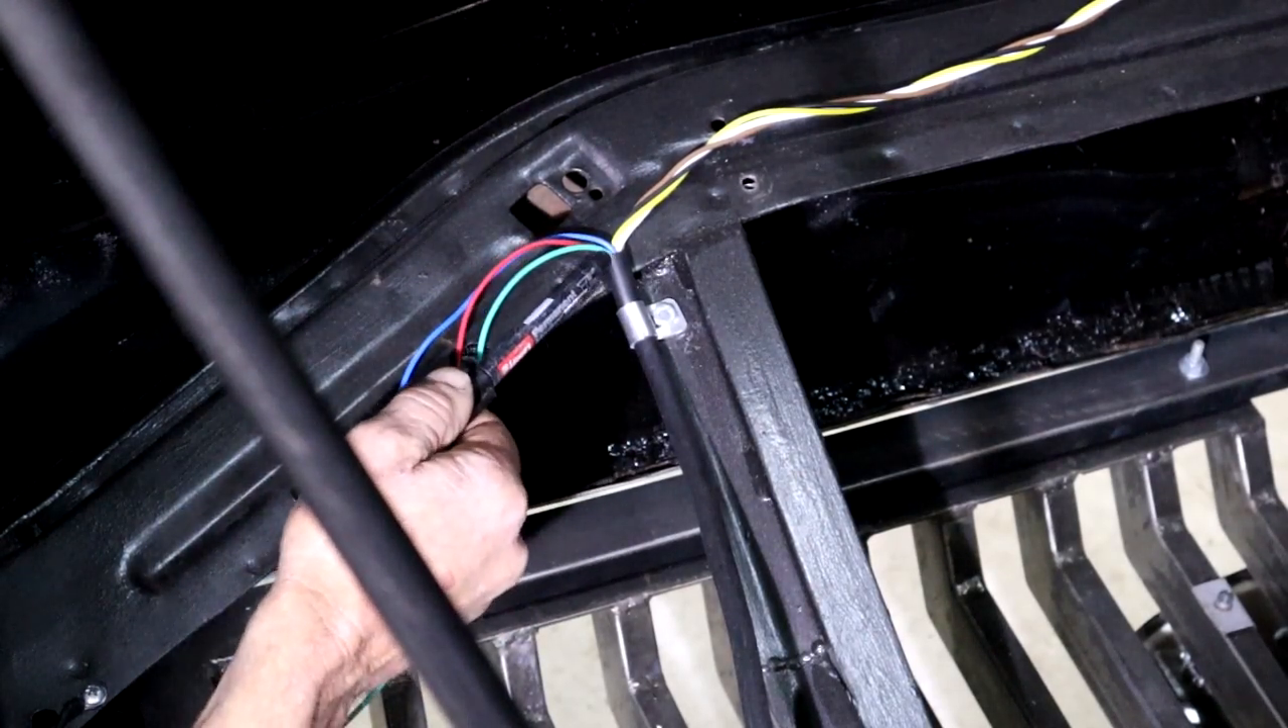And the cable is attached there with a P-clip.